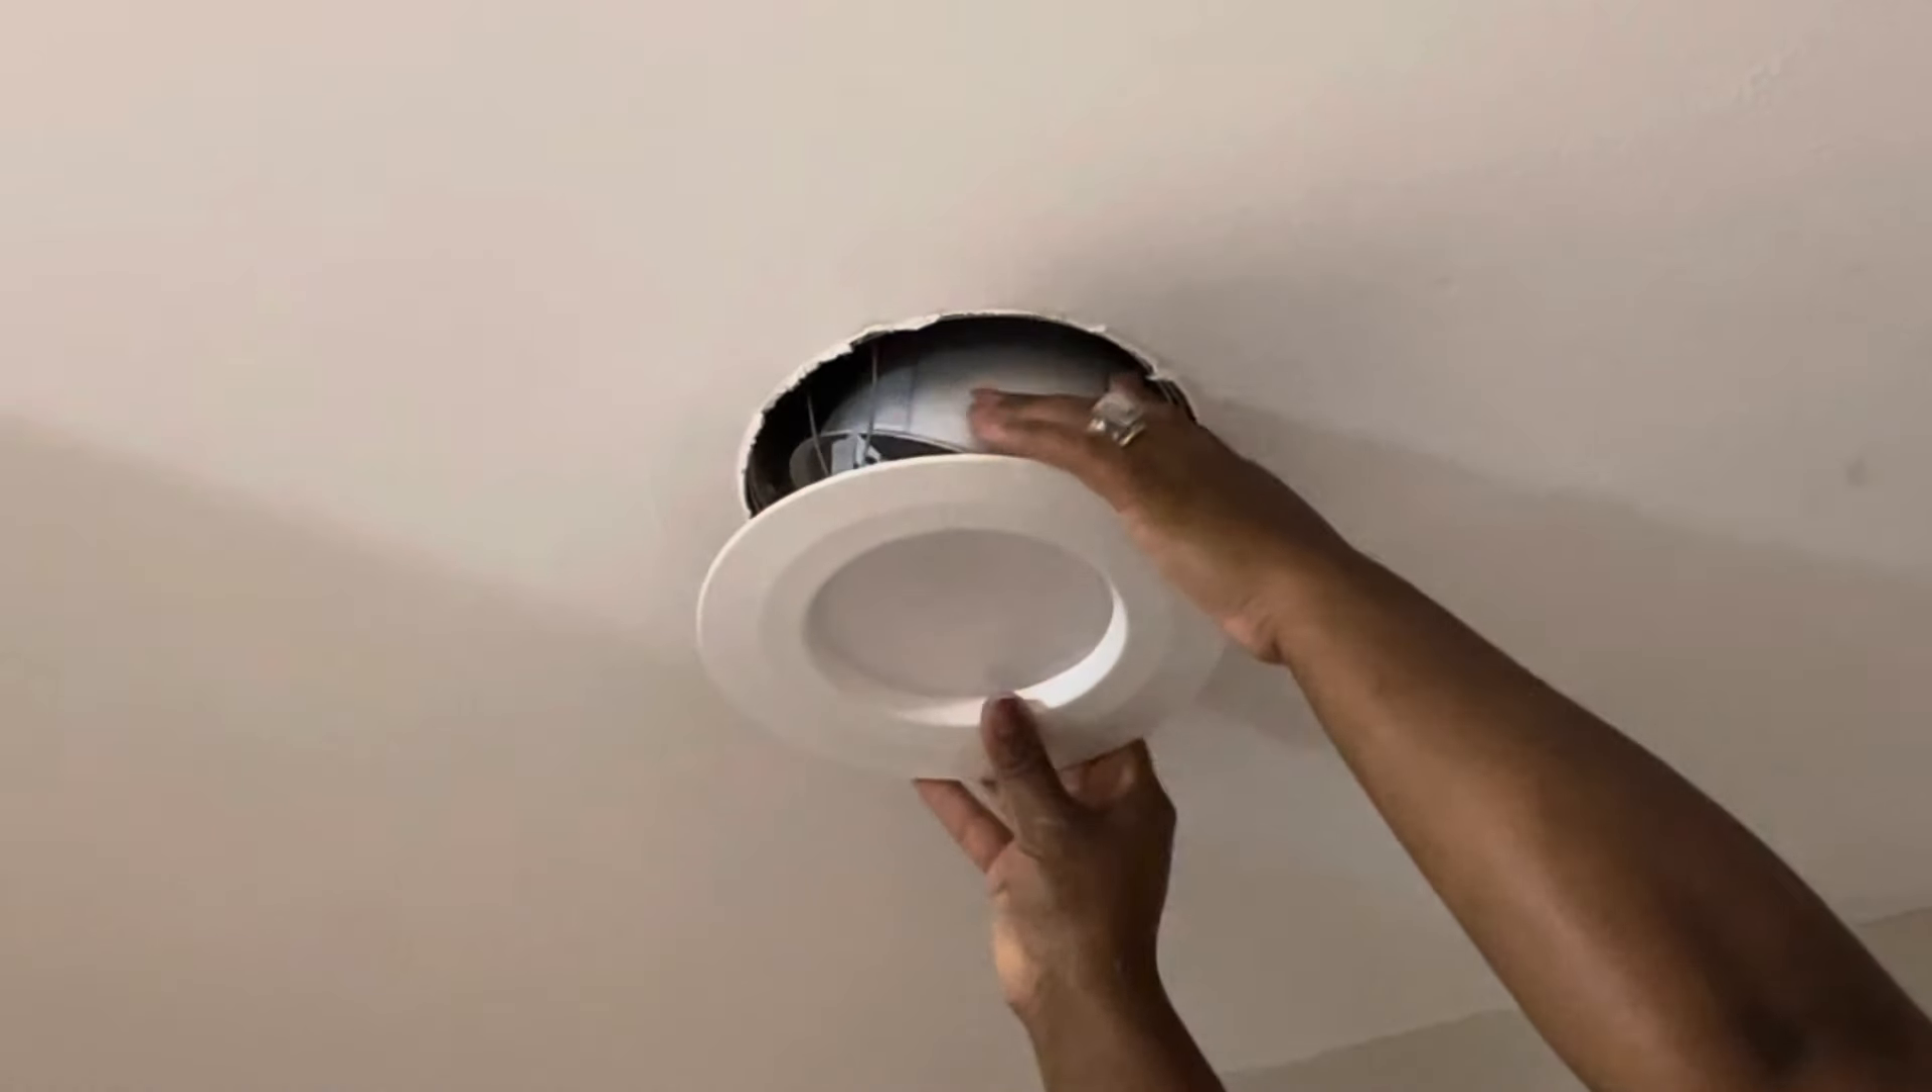You see there's a little gap right there that gap's not supposed to be there.